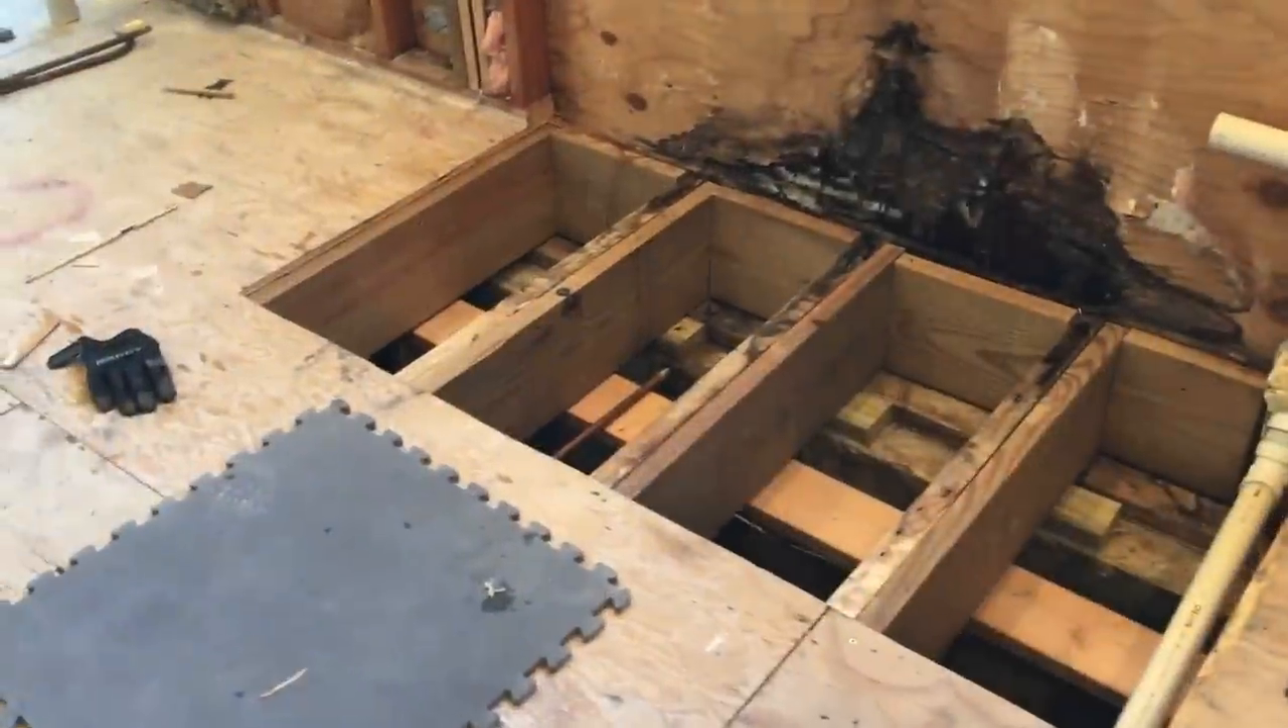Well this is where we're at. All the bed joists are reinforced and I'm ready to get some plywood on here.